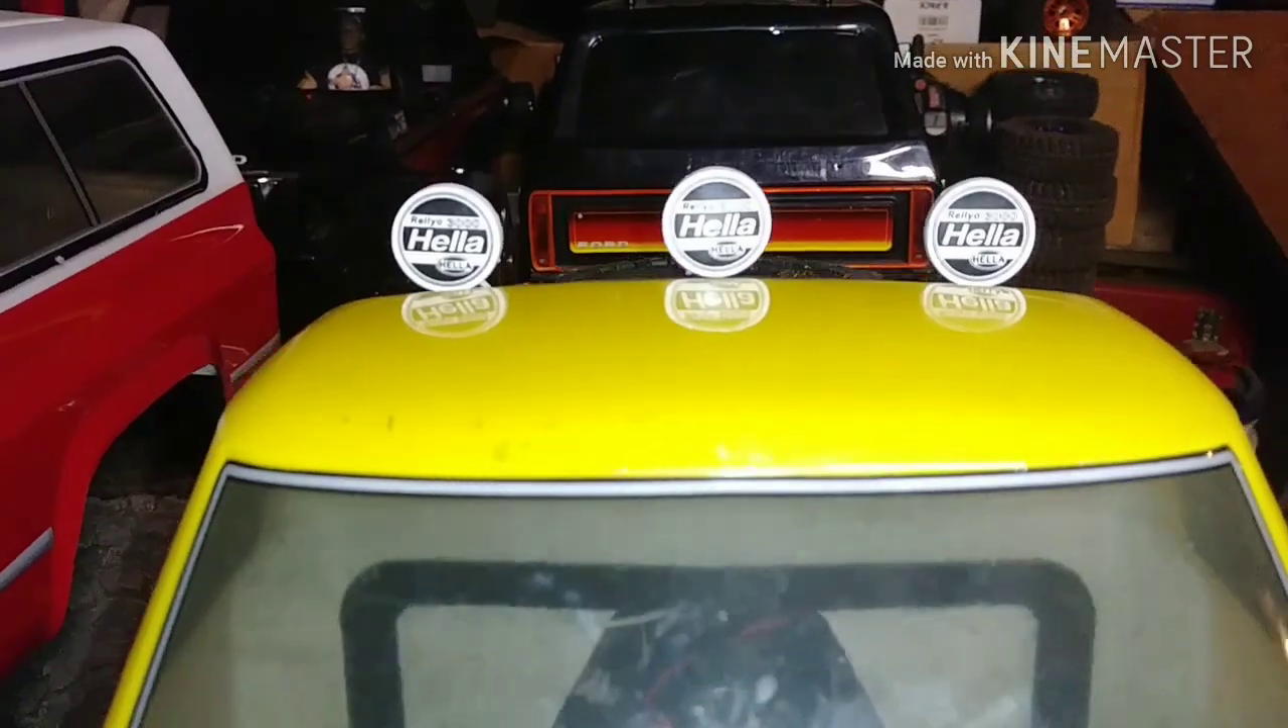I've already gone ahead and put some cheap off-road lights here on the roof.